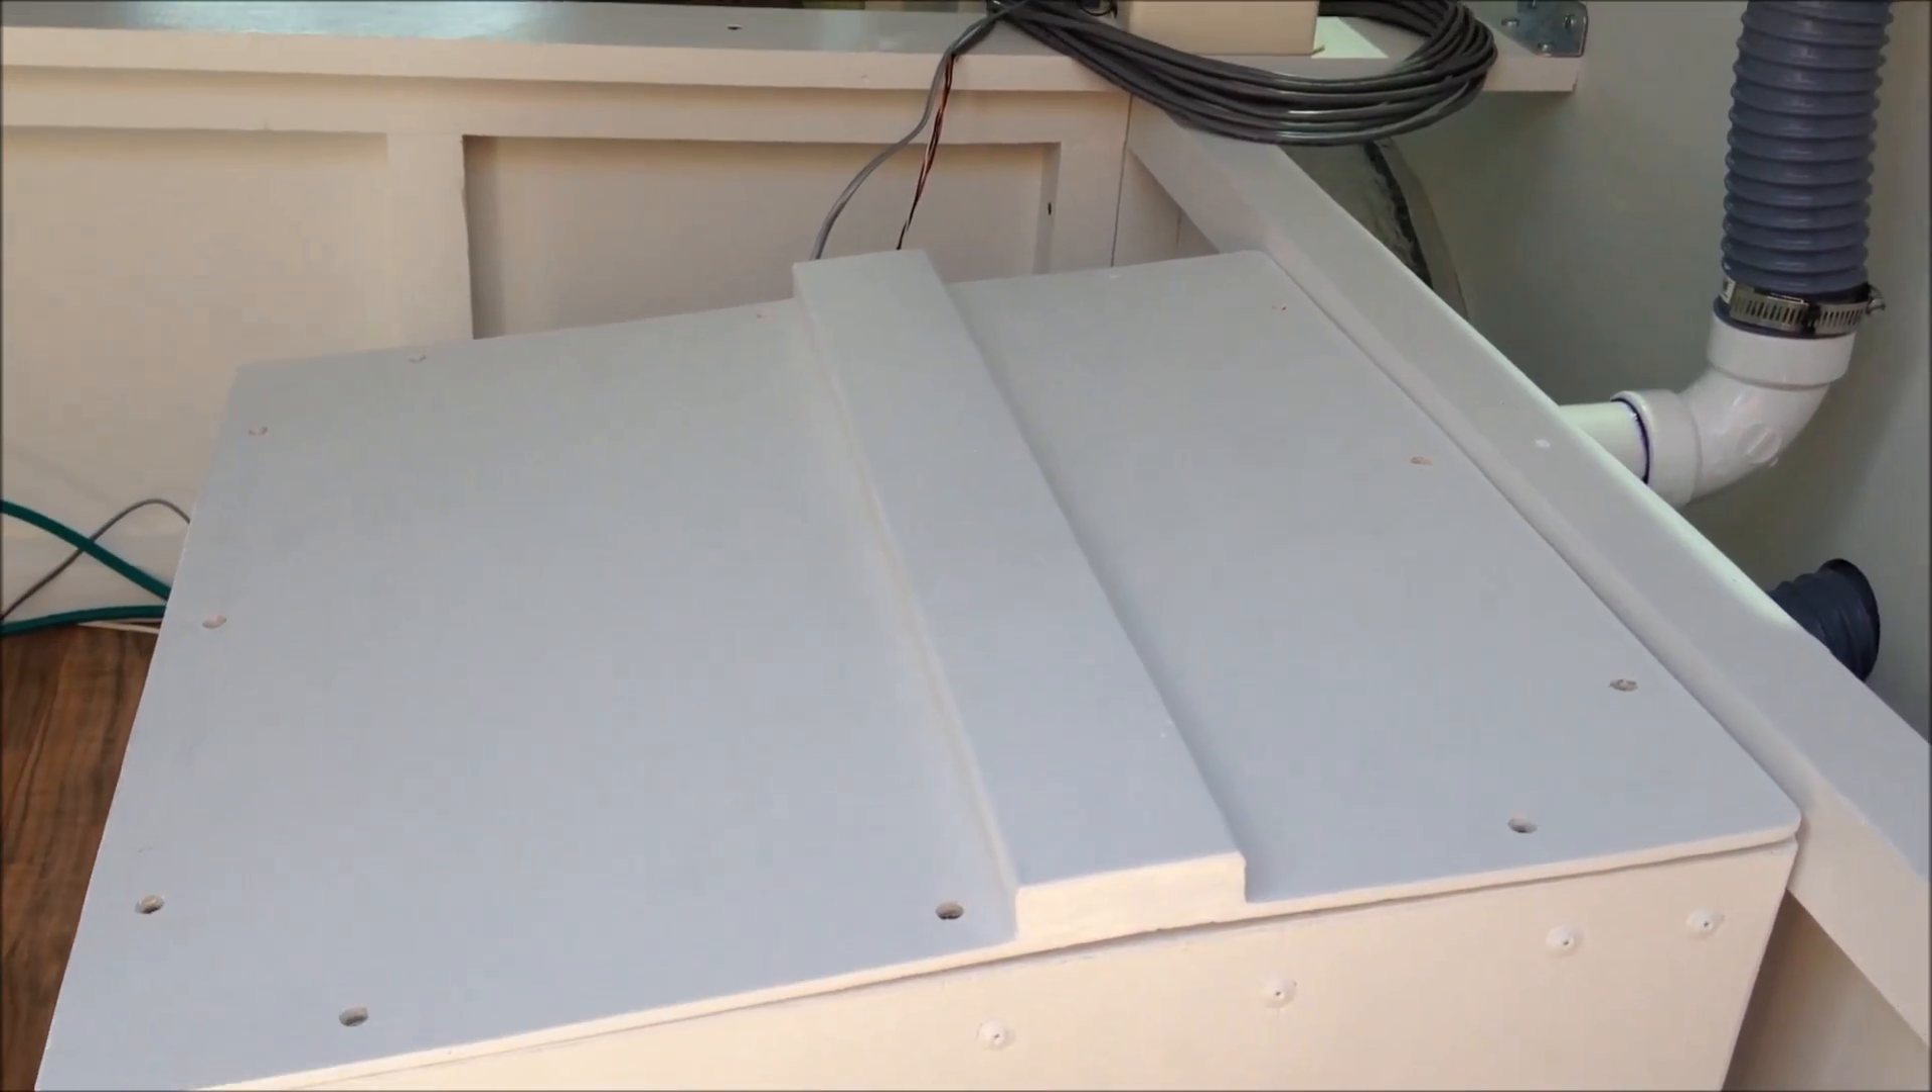I finished up this lid I just don't have it screwed down.